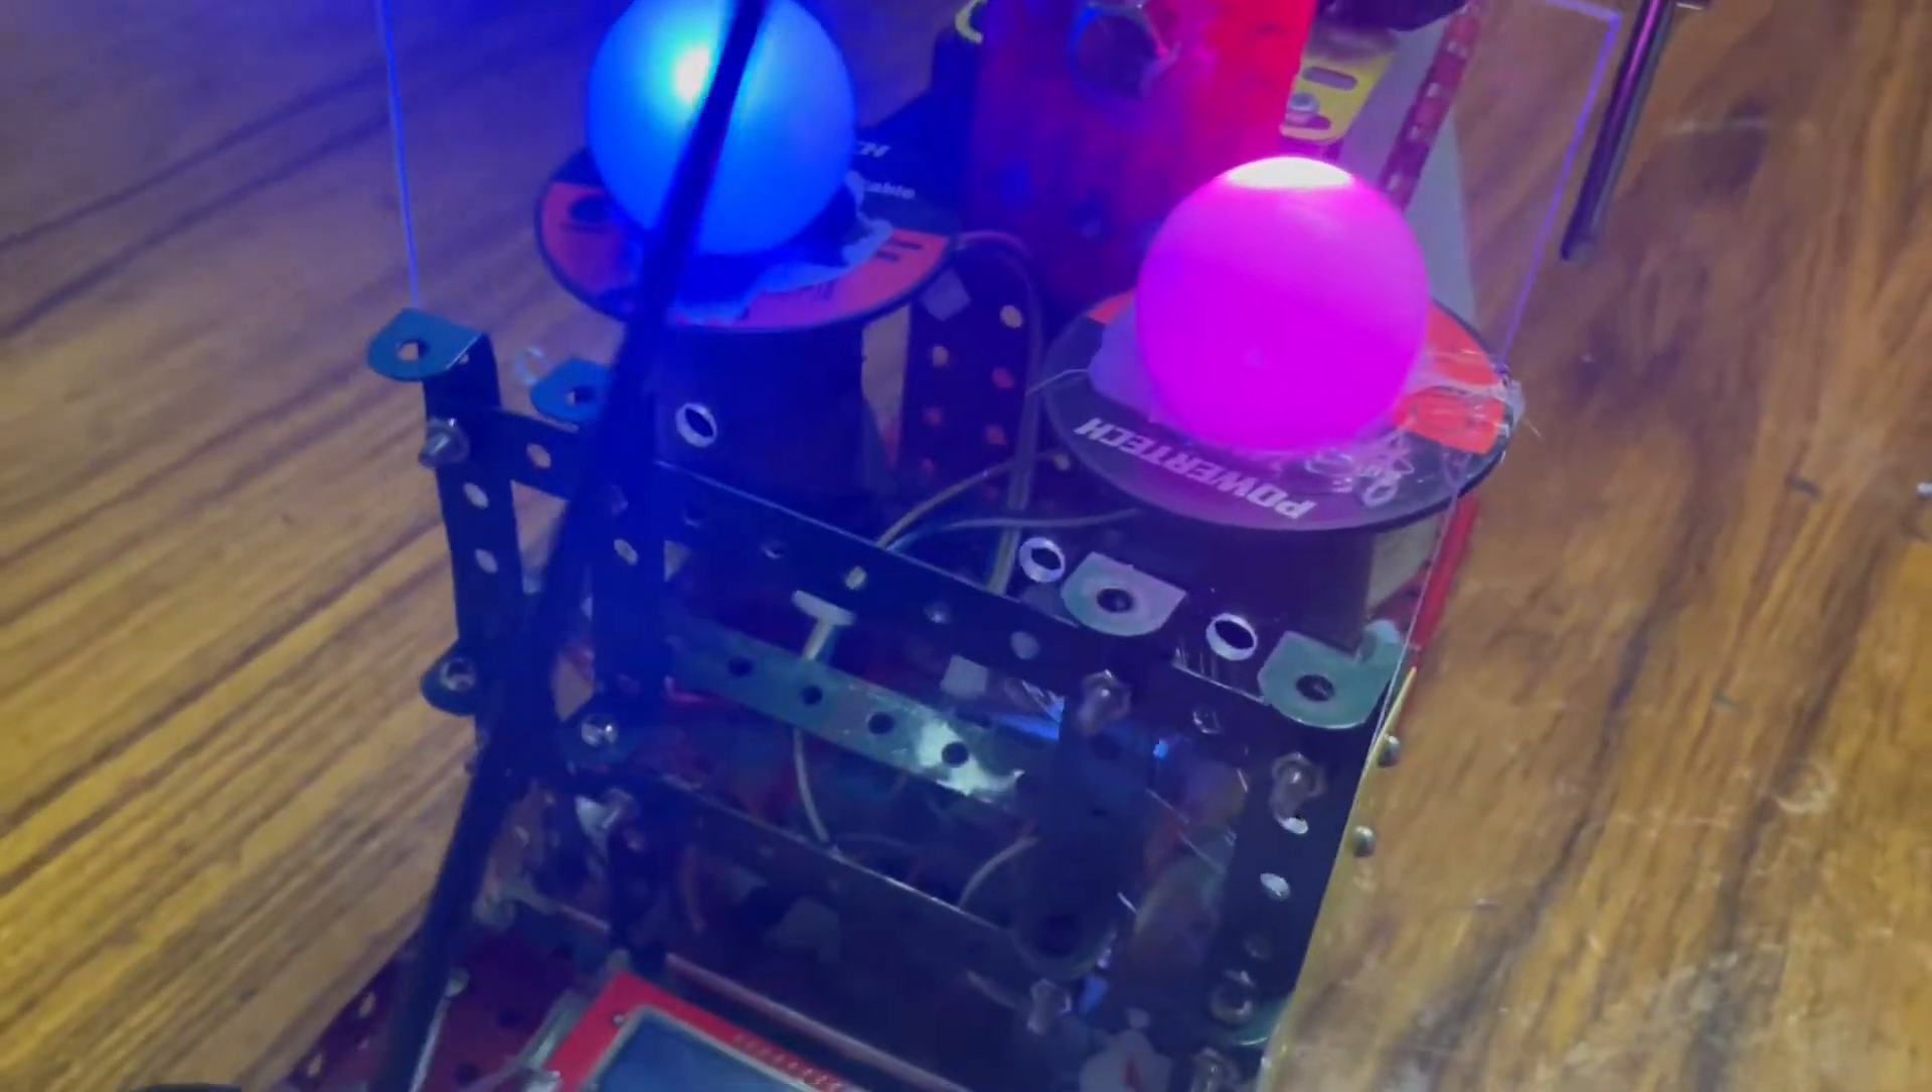And the lights are just addressable LEDs, which I've put inside a ping pong ball with a hole in it.